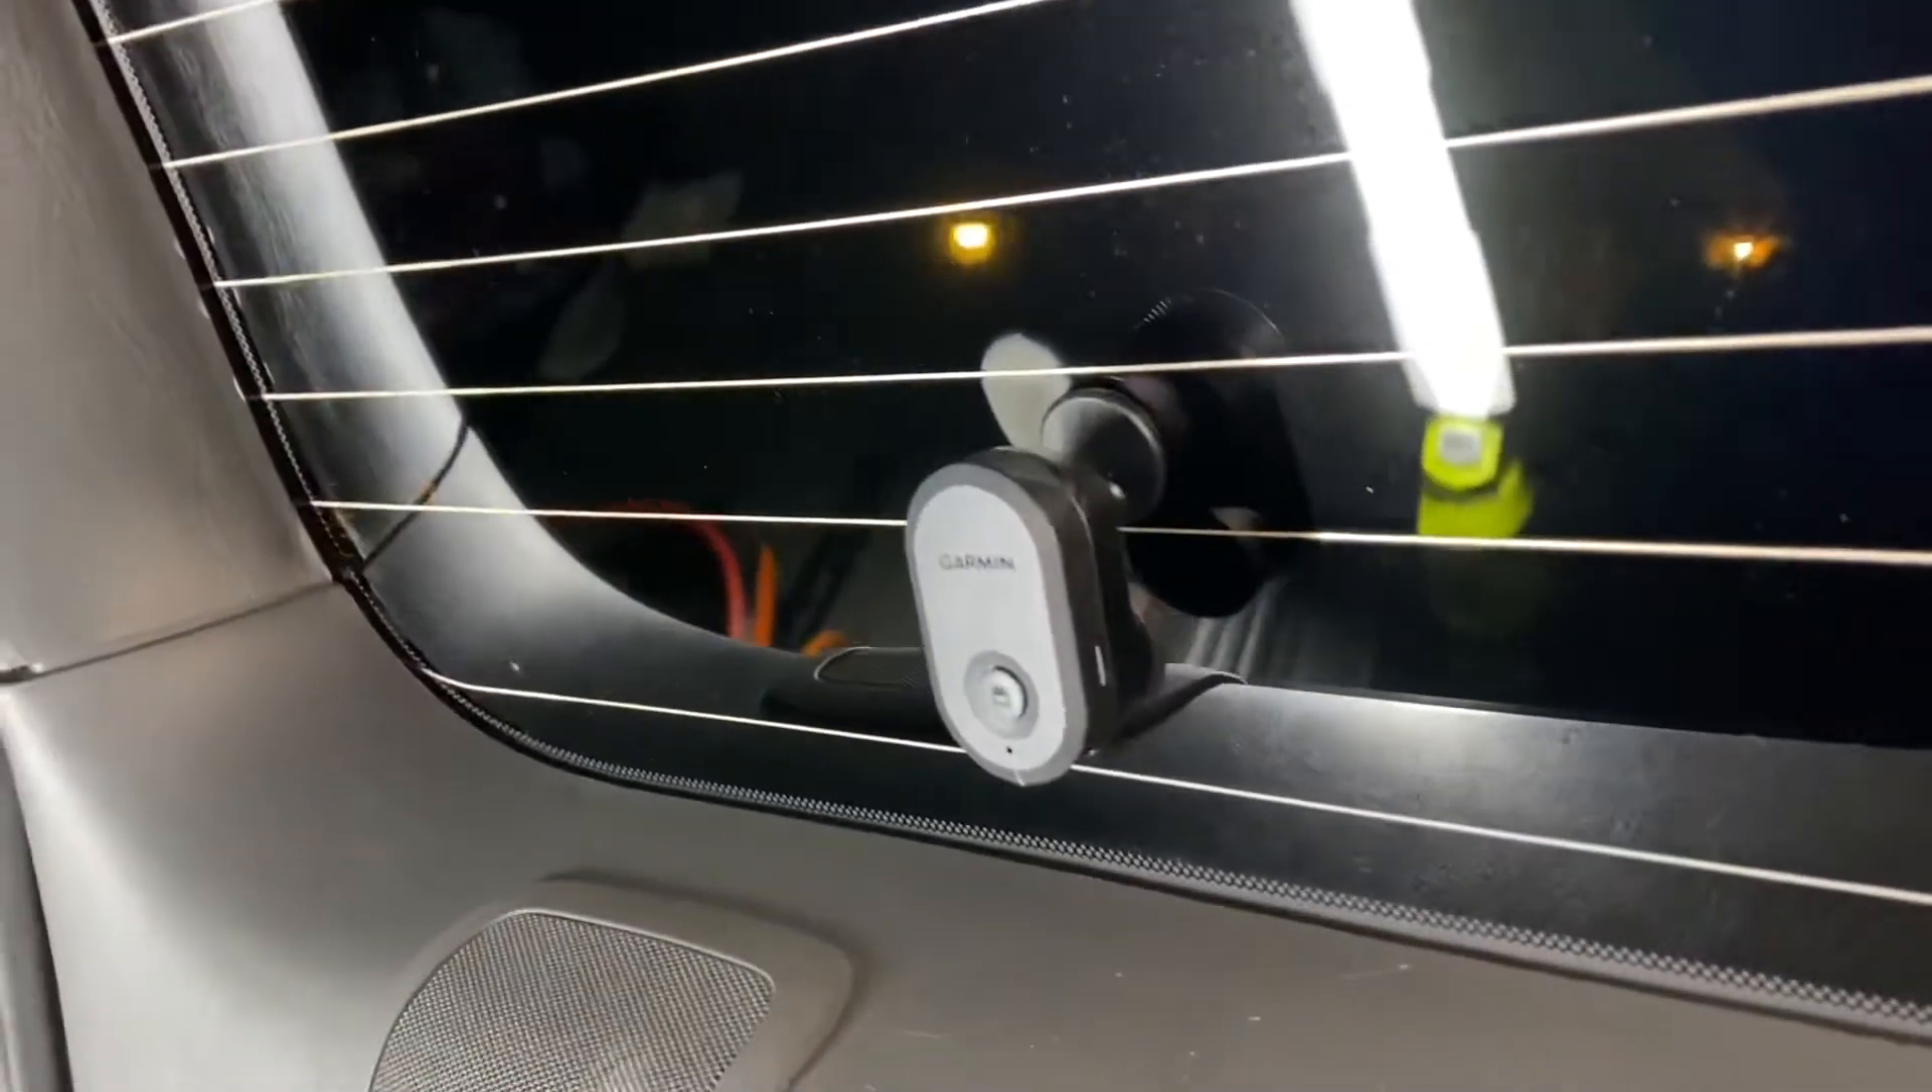Back camera was mounted up. I have it right here. You're going to see where it is in relation to the door.